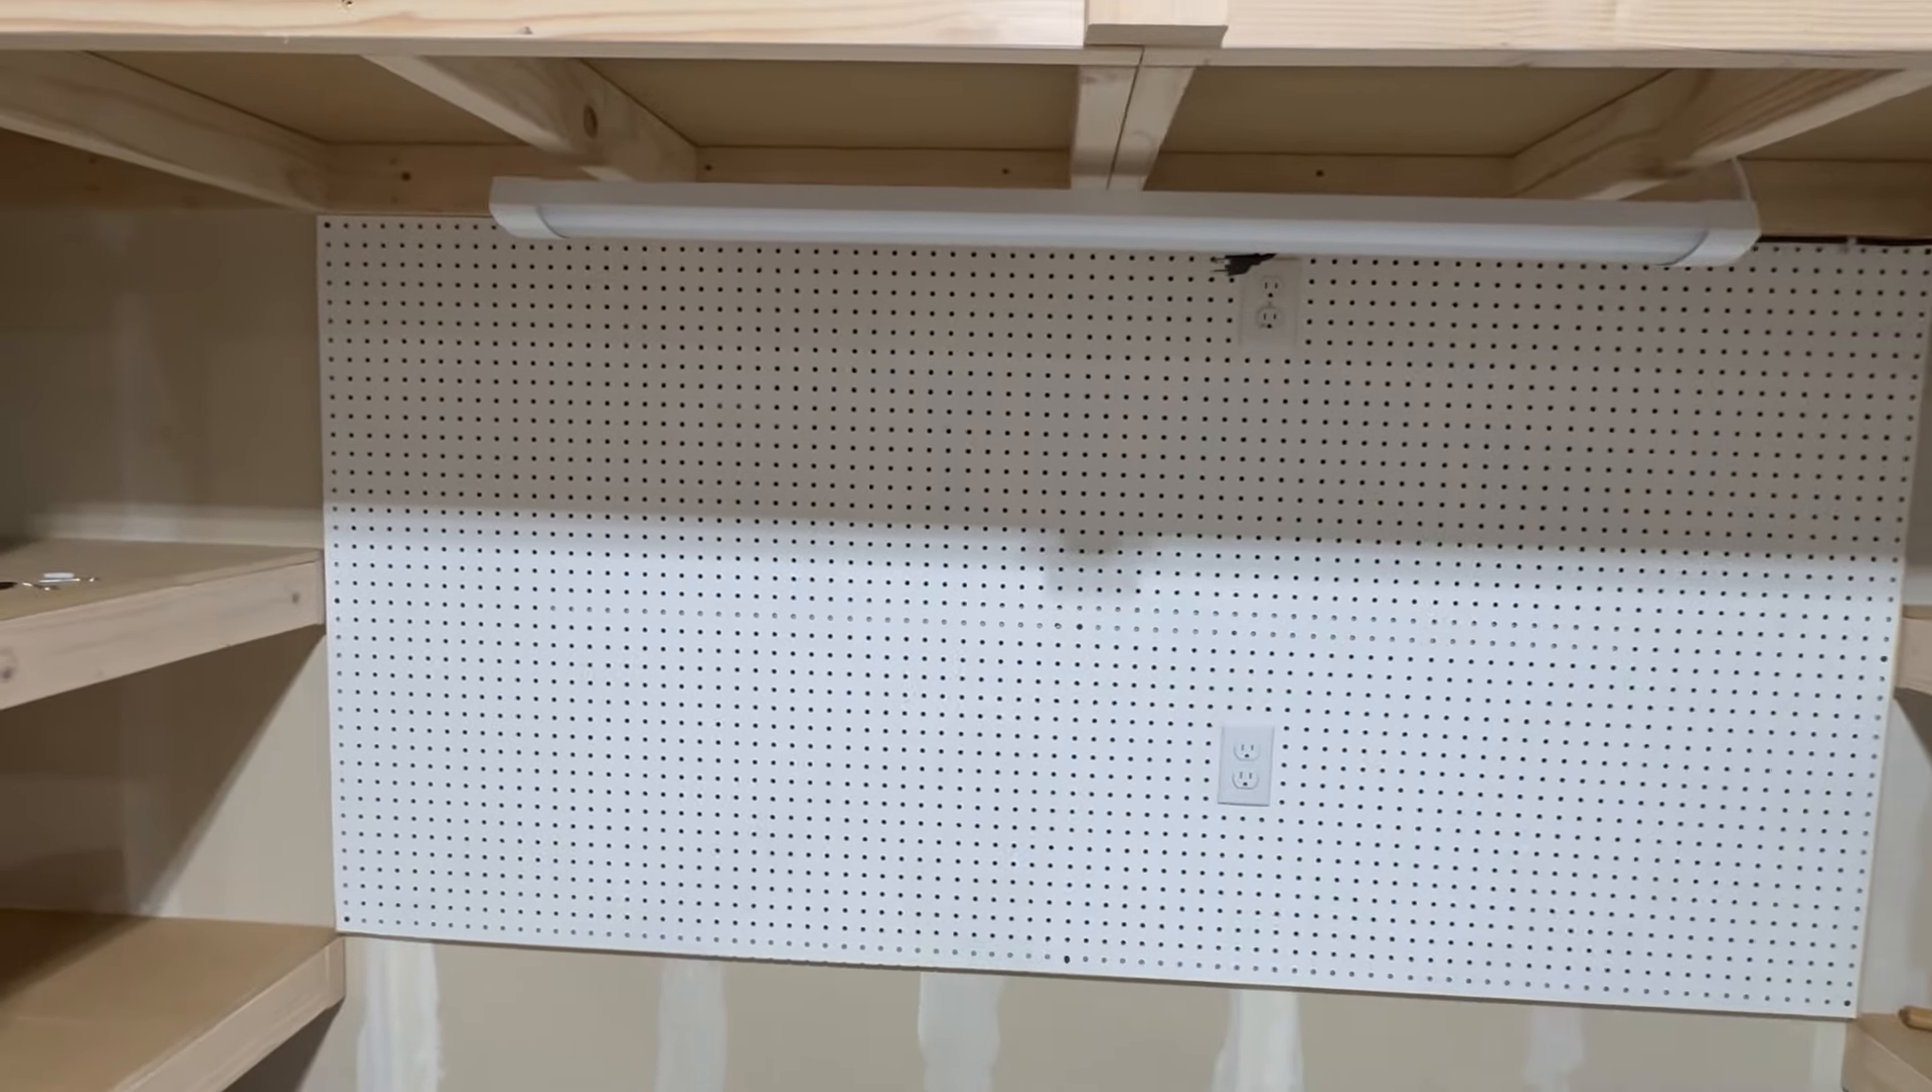I have my little workbench light hung under the work or above the workbench area and you can see my pegboards installed with the power outlets.